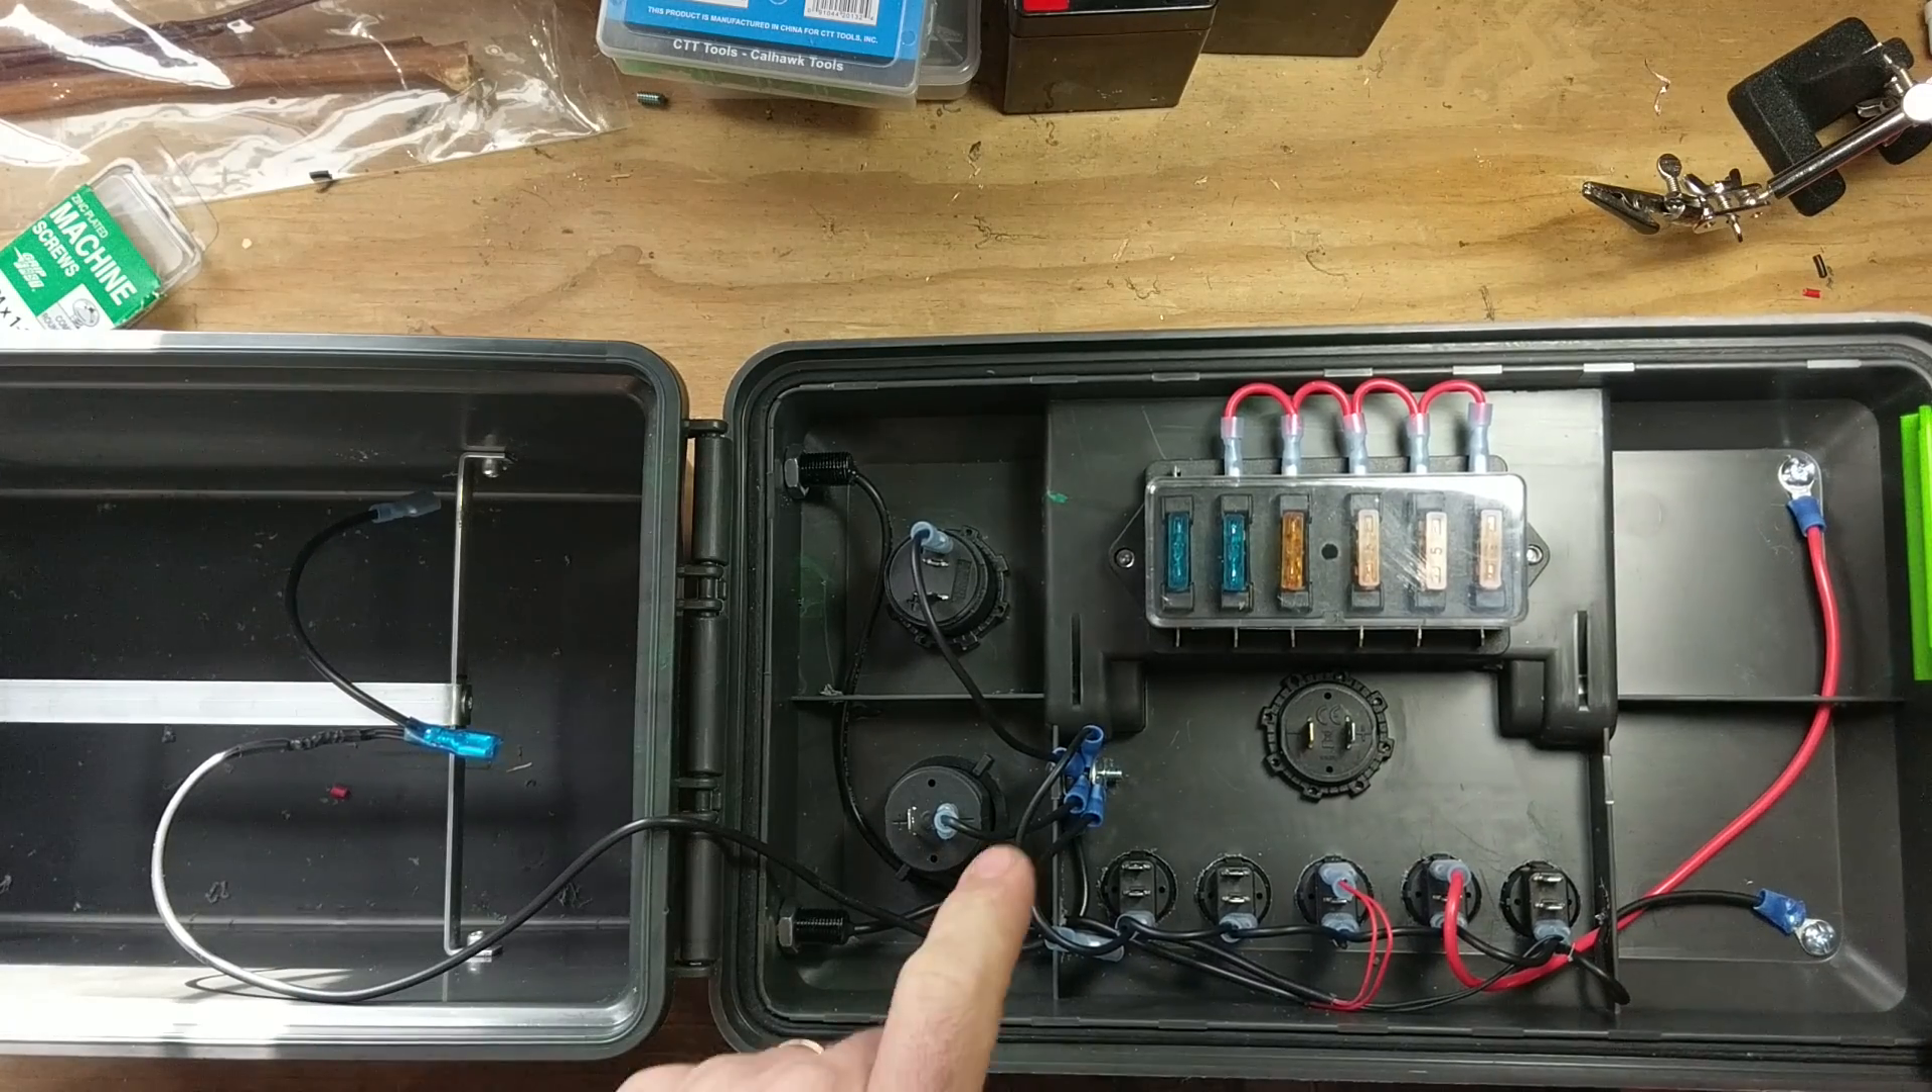Now what I've done in here so far is I installed the fuse block.